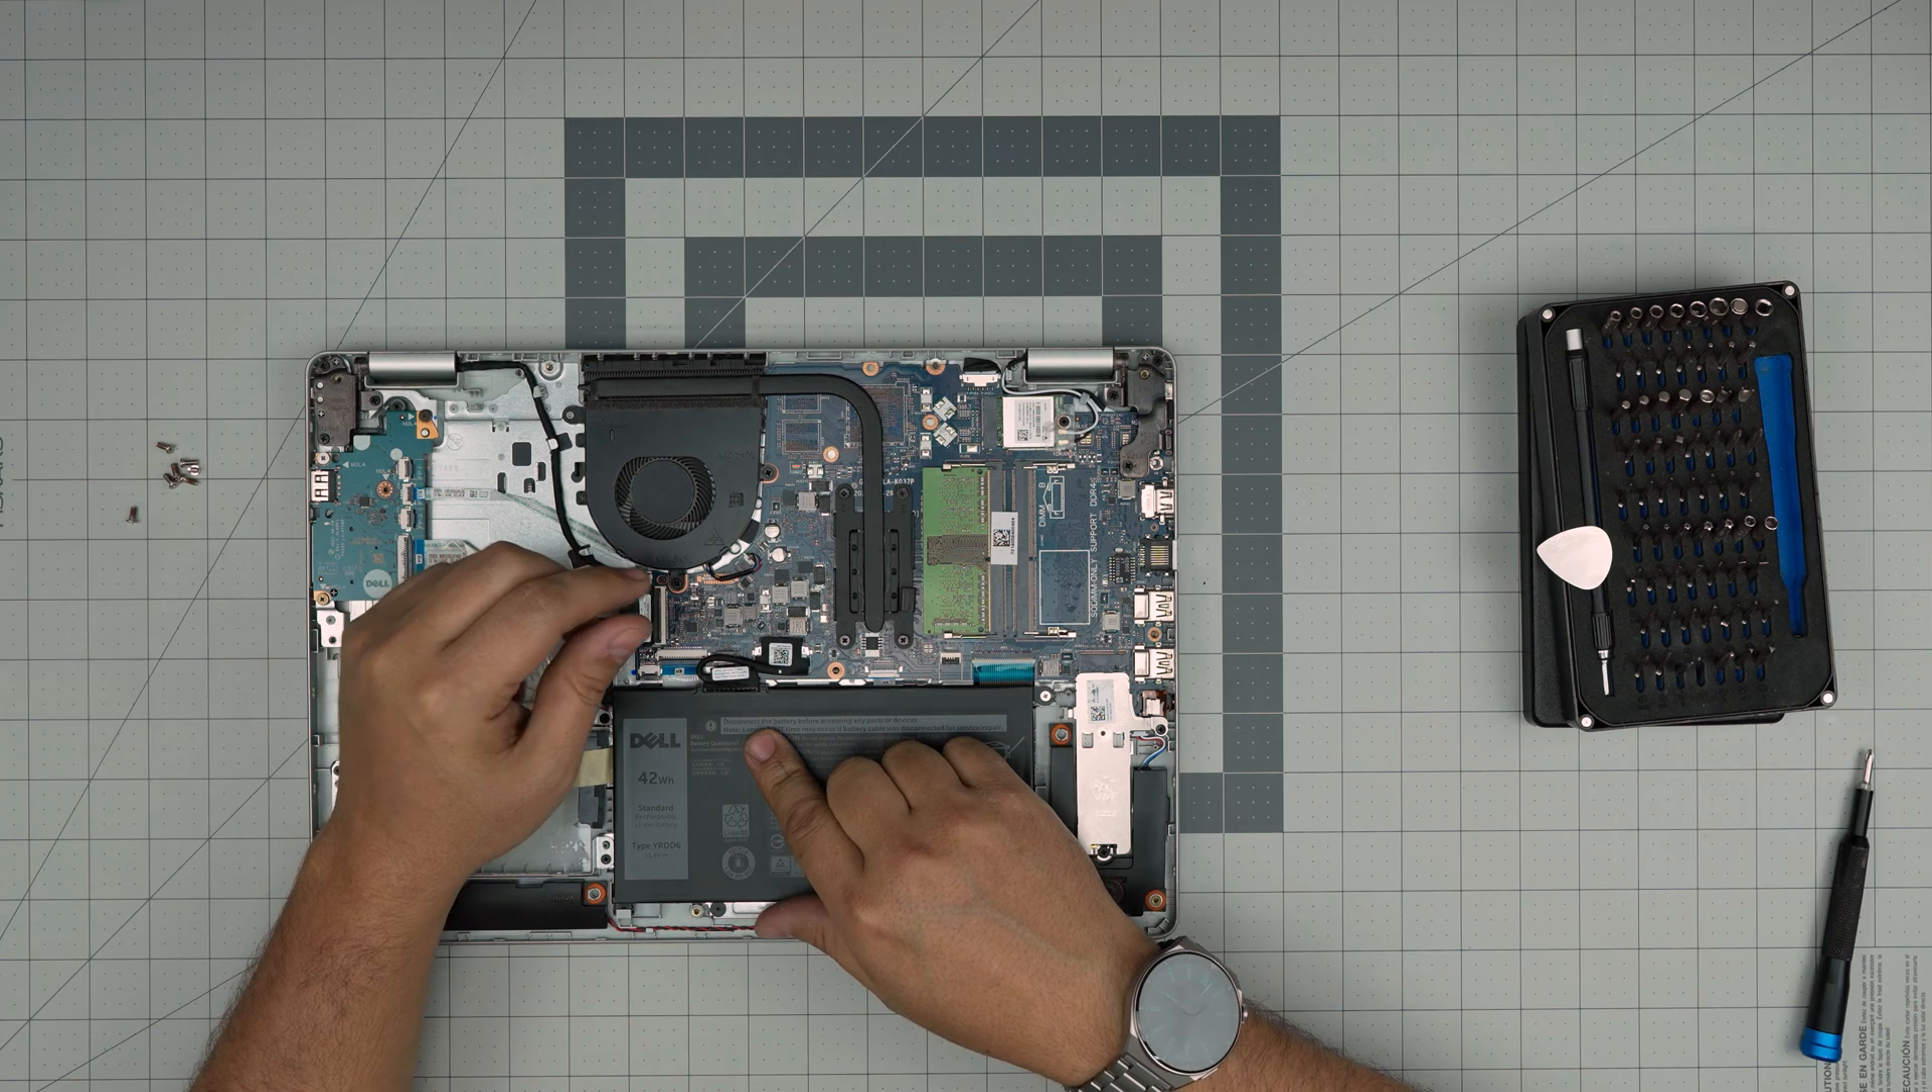All right, now that we remove the bottom case, down here we can see the ram right in here. The heat sink and the battery.